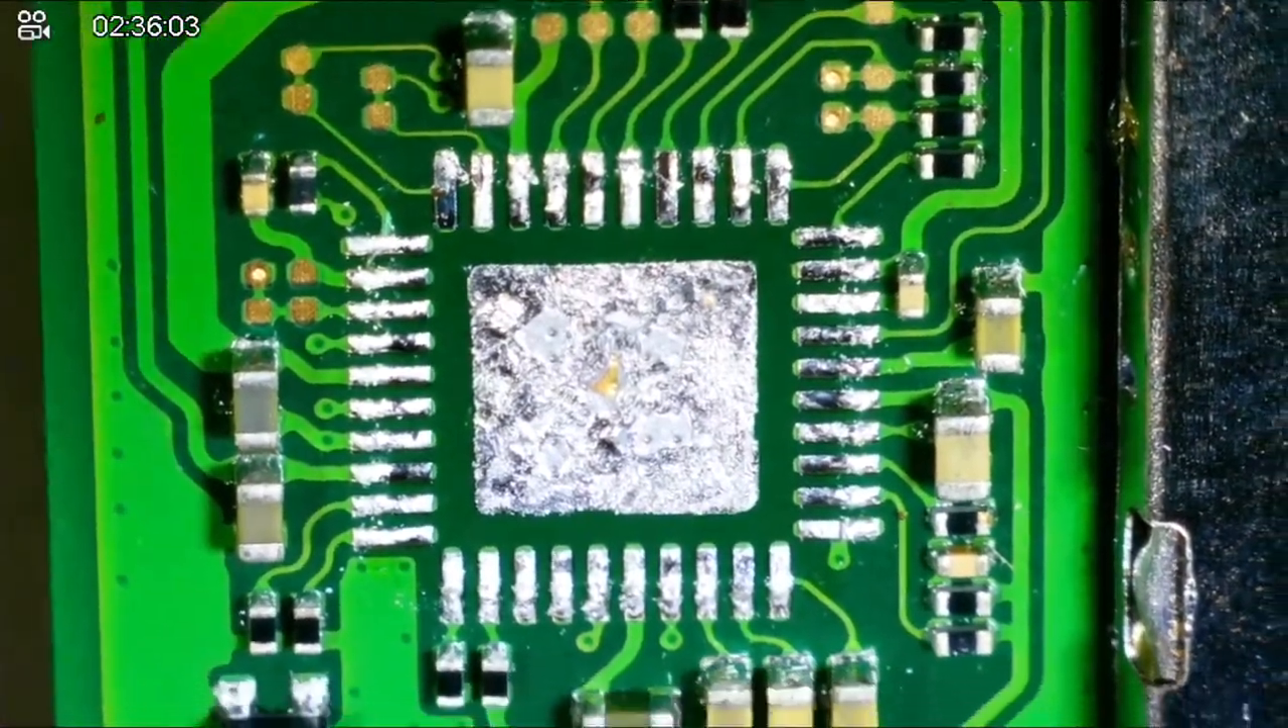Okay, that's the first time I pulled the chip and I don't see anything knocked off.